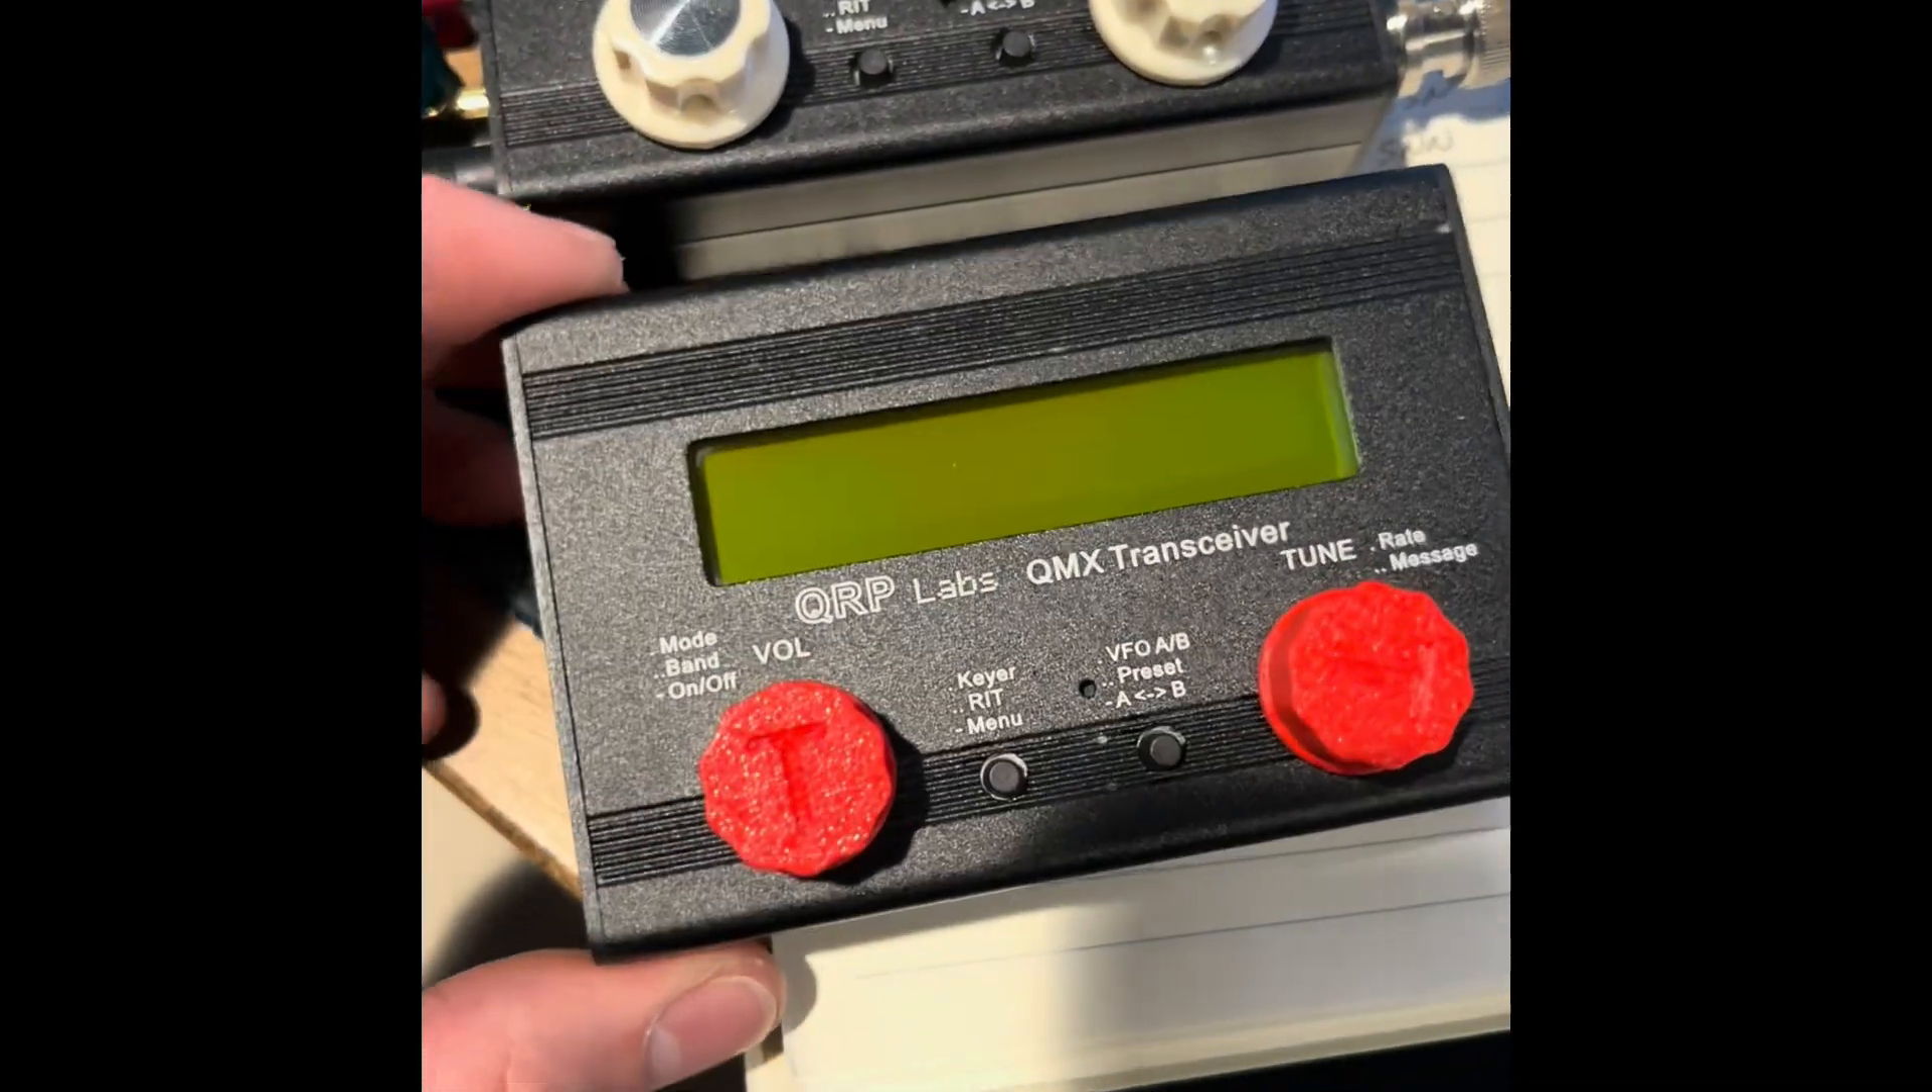Got the mid band QMX all assembled in the enclosure. I got some different color knobs.